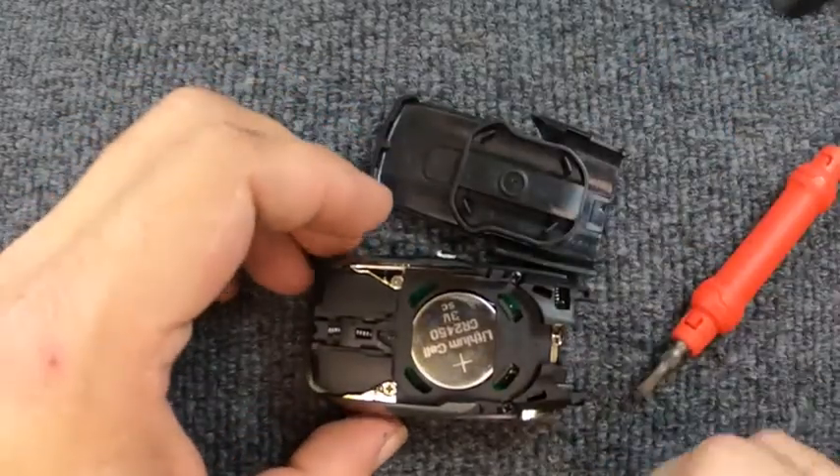We'll put it back in and just slowly lift up and you notice the back cover came off.